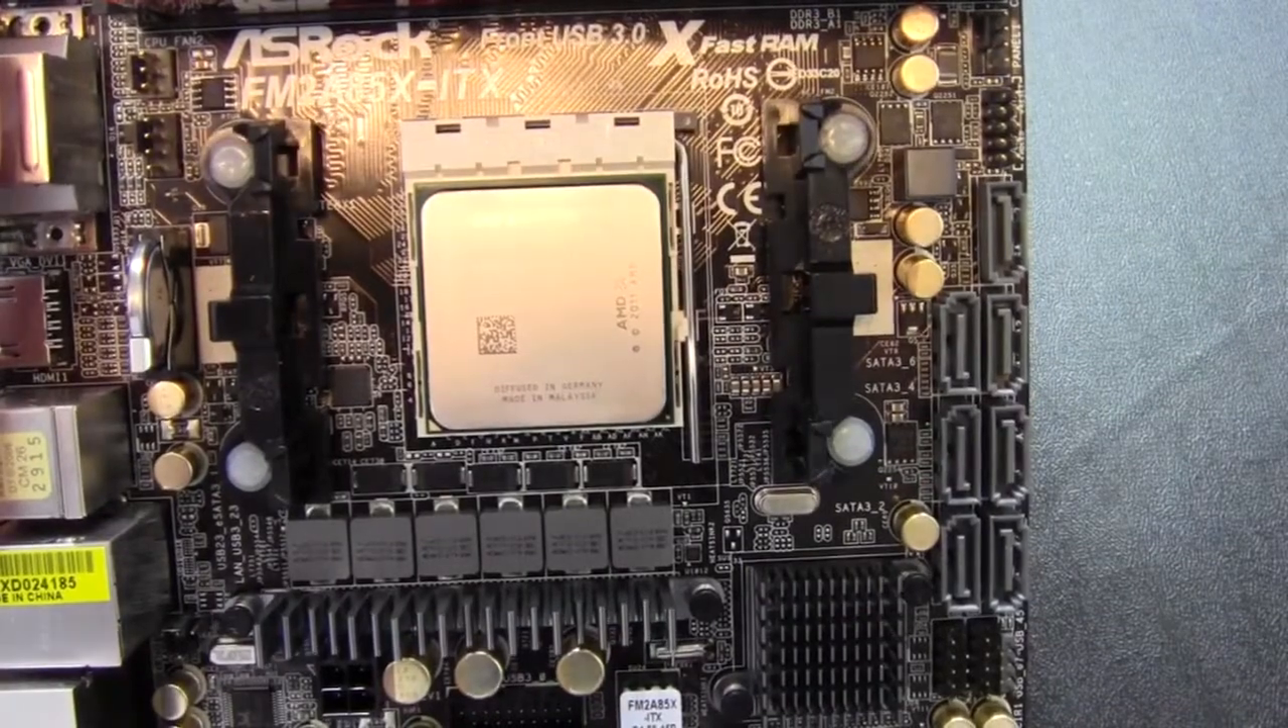All right, so we've got the stock heat sink removed.